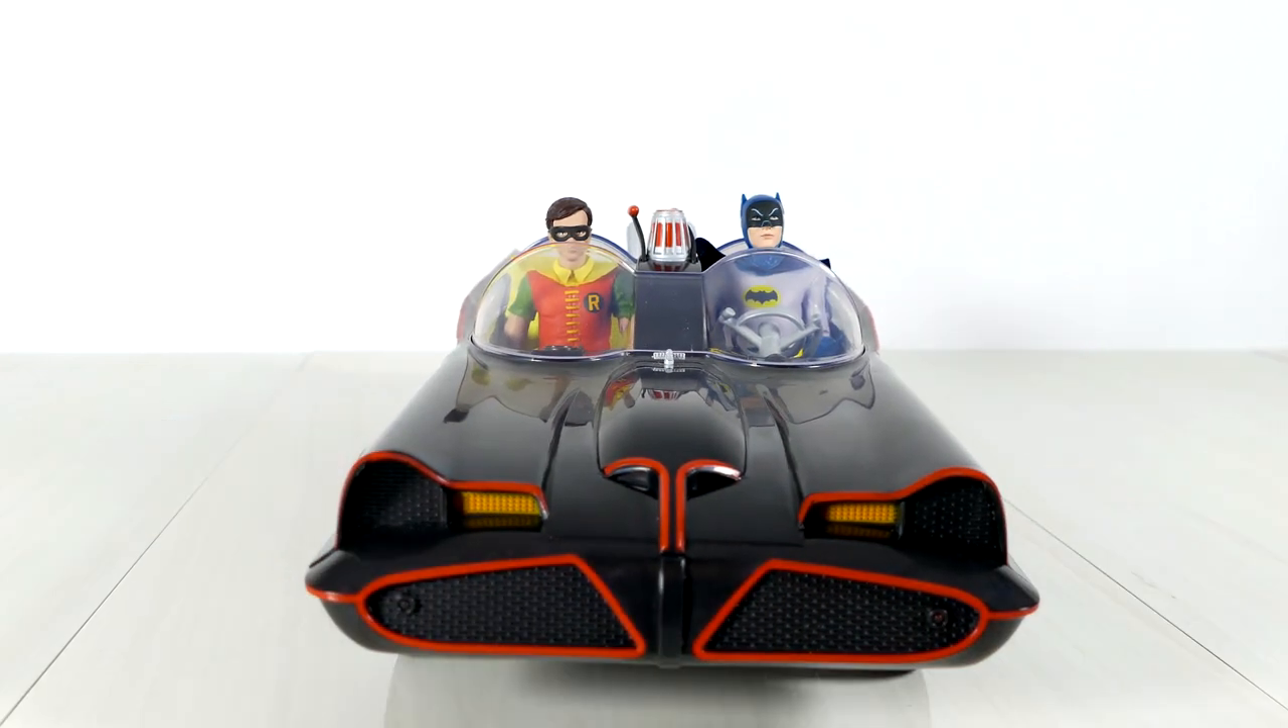Their heads stick out quite far above the windshield.